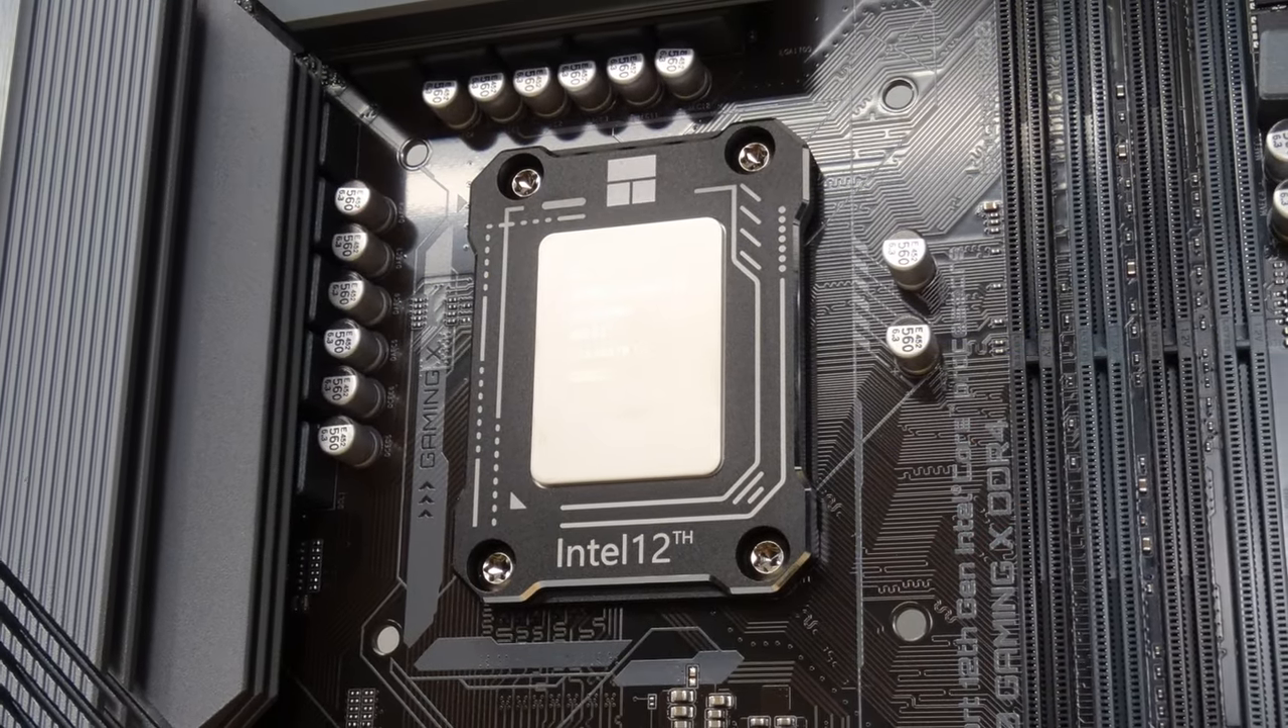Now that we've got our contact plate actually installed it's not looking too bad.